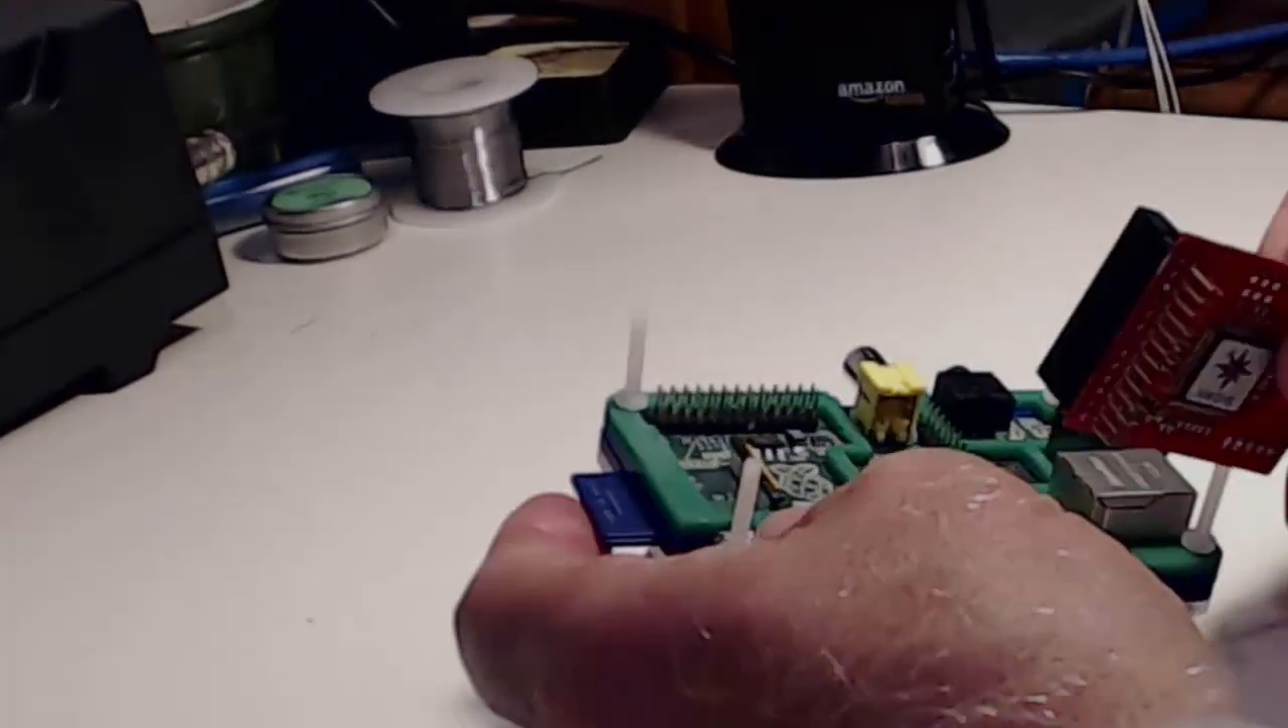You'll notice that I don't have the DV3000 breakout board attached.